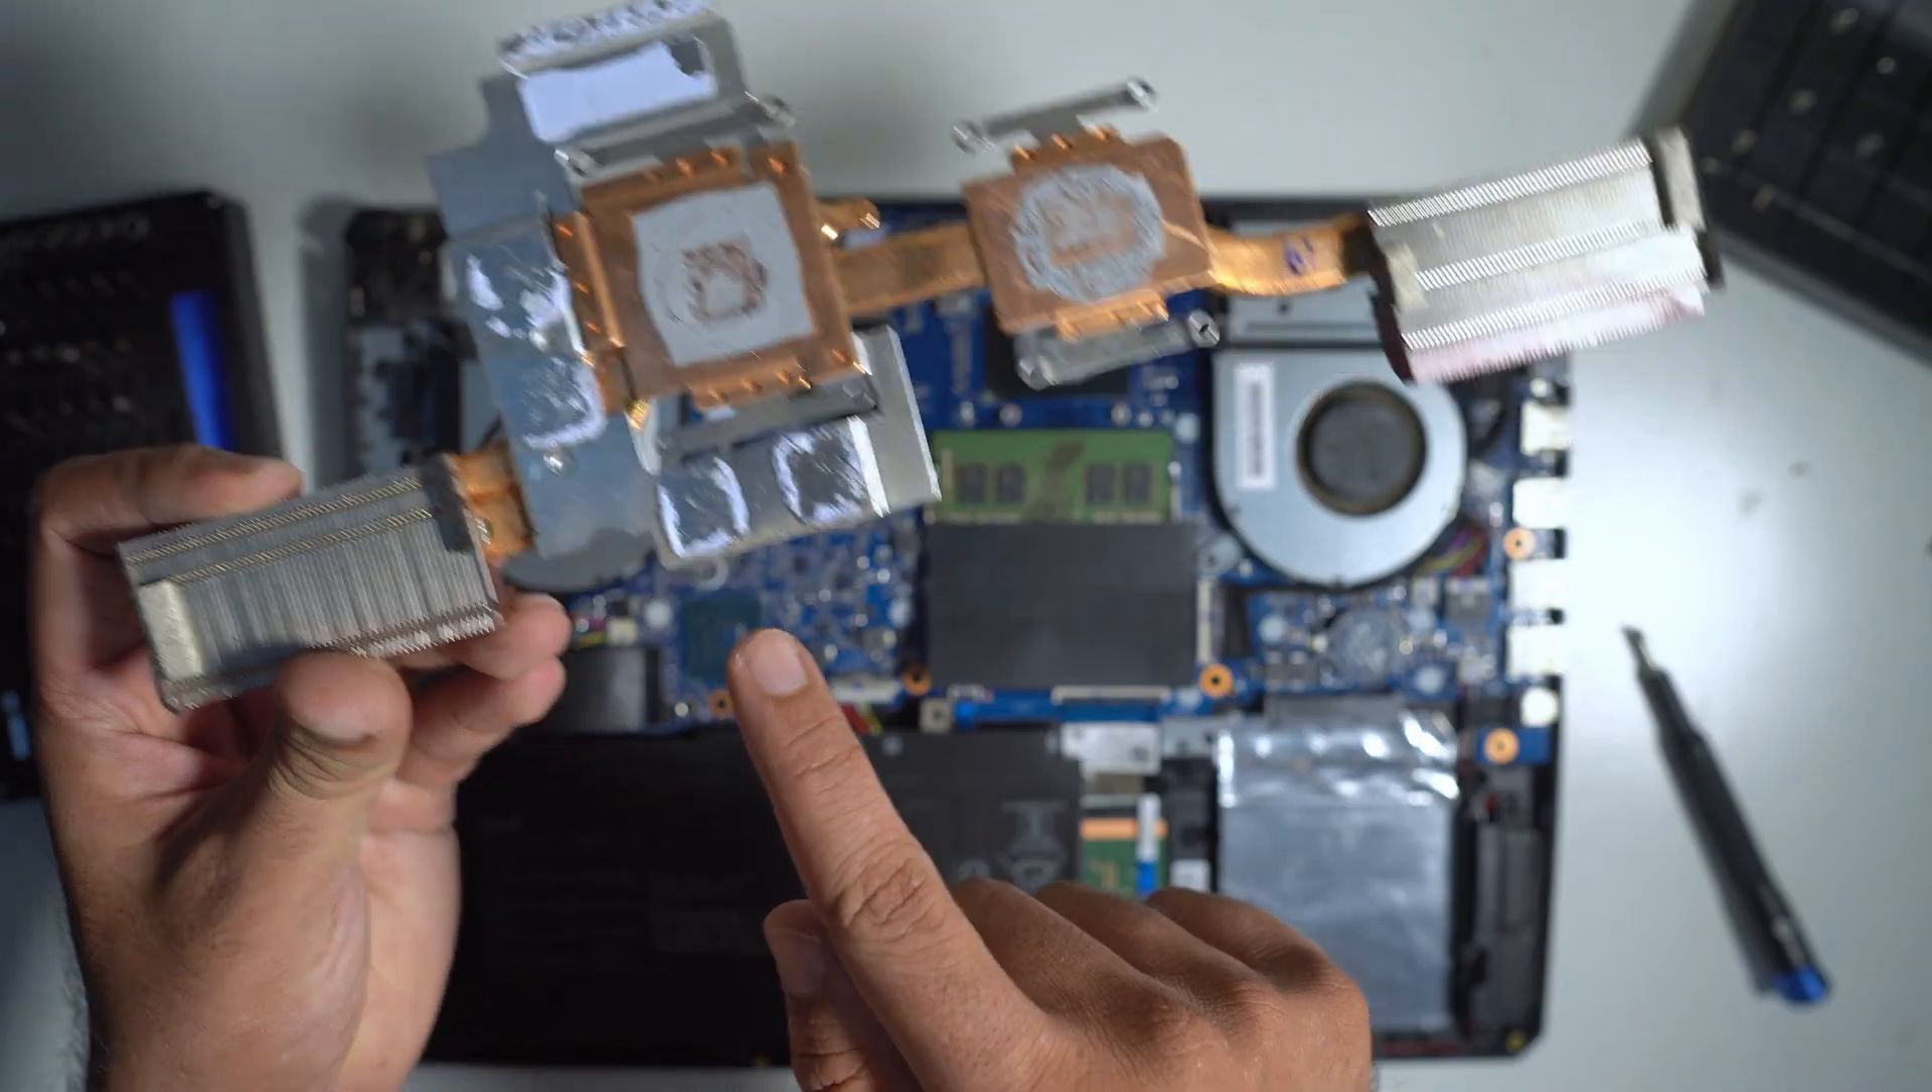So finally I was able to detach the heat sink from the motherboard.